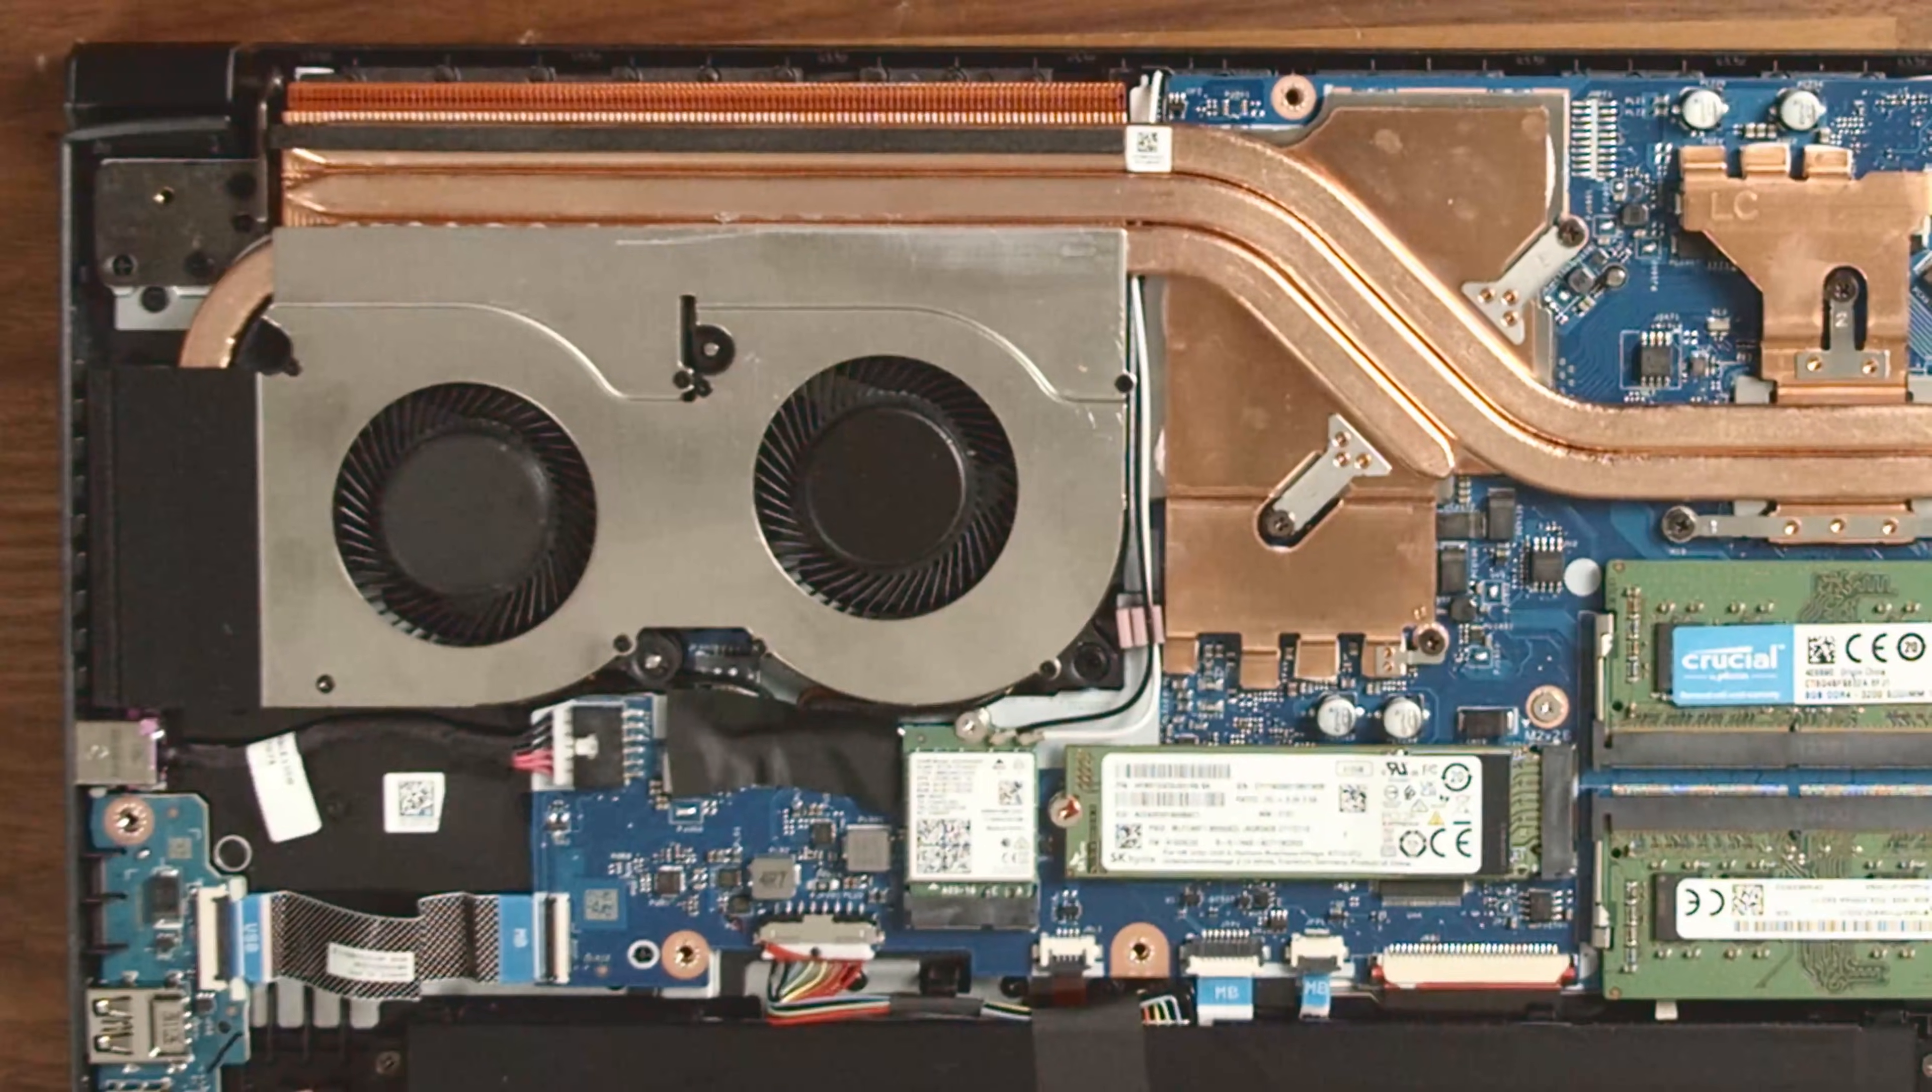Now we've removed the back cover and can take a short tour of the inside.